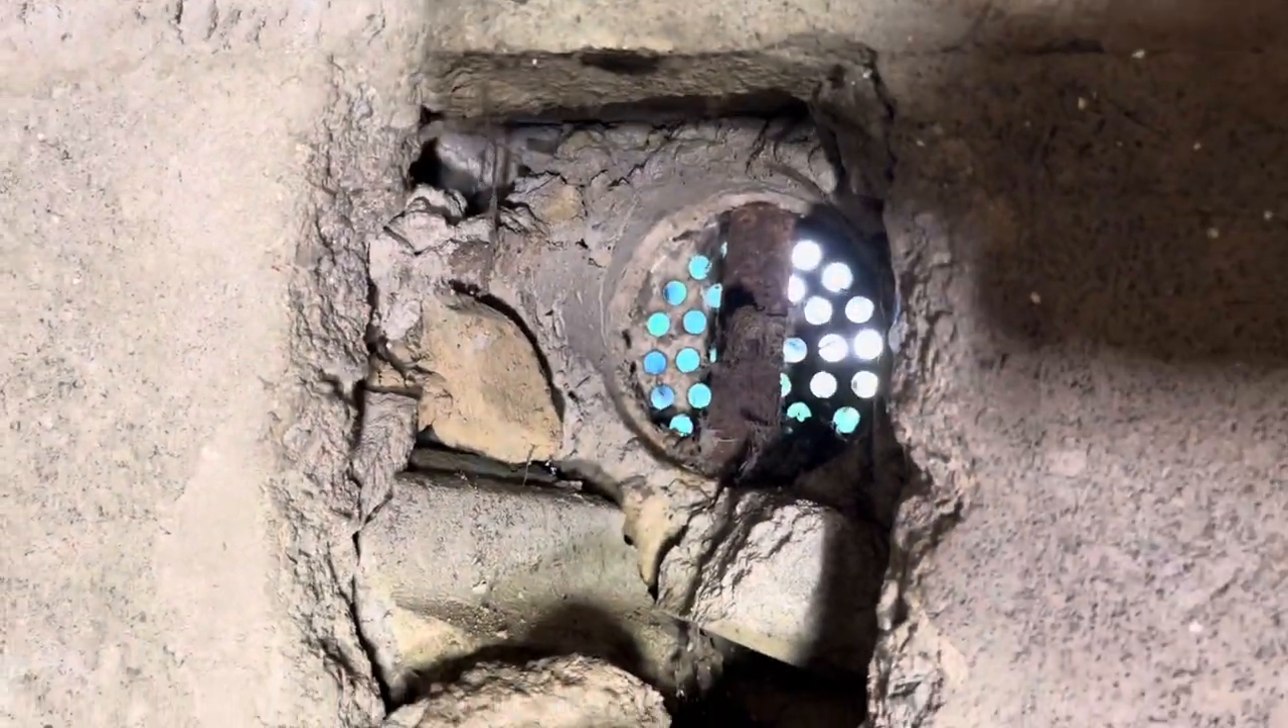We got the fresh air vent removed. All that's remaining is the grate.